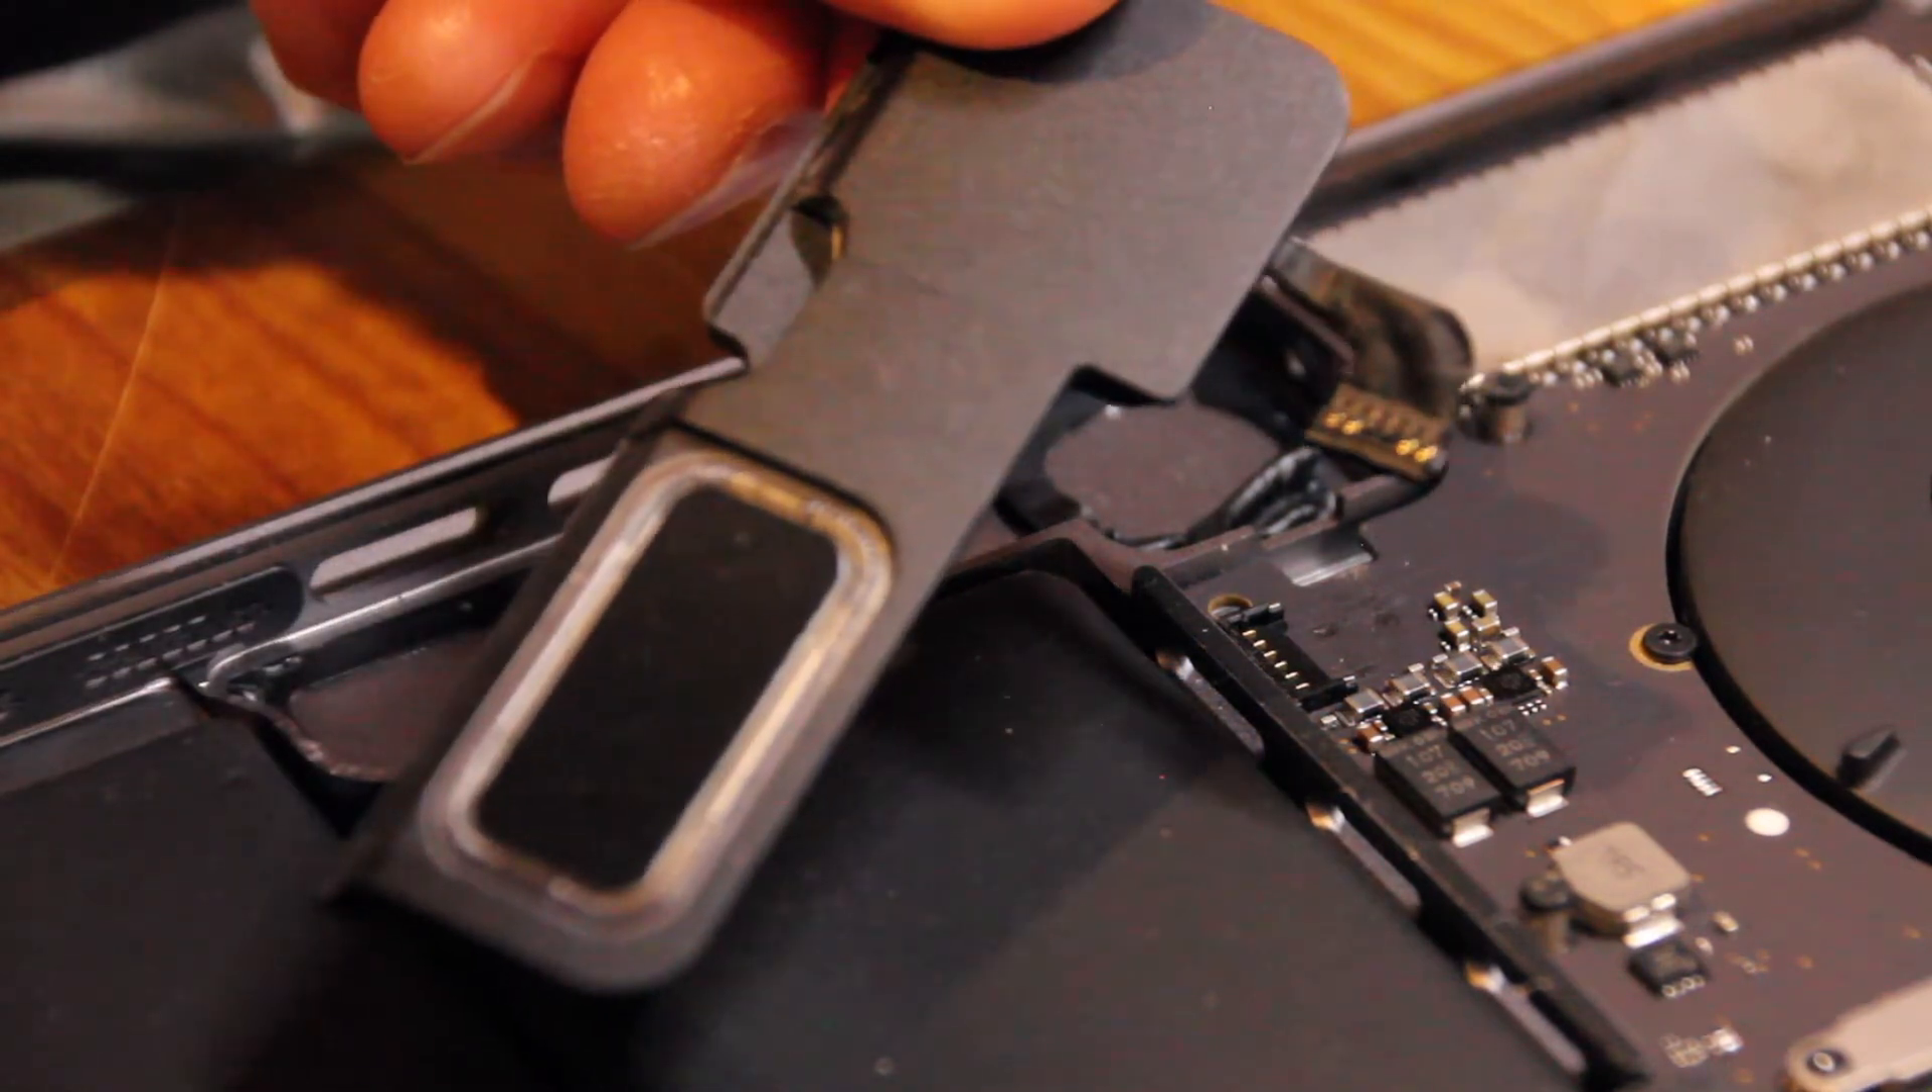Right so there's the old speaker we got it out and next I'll show you how to put the new one in.